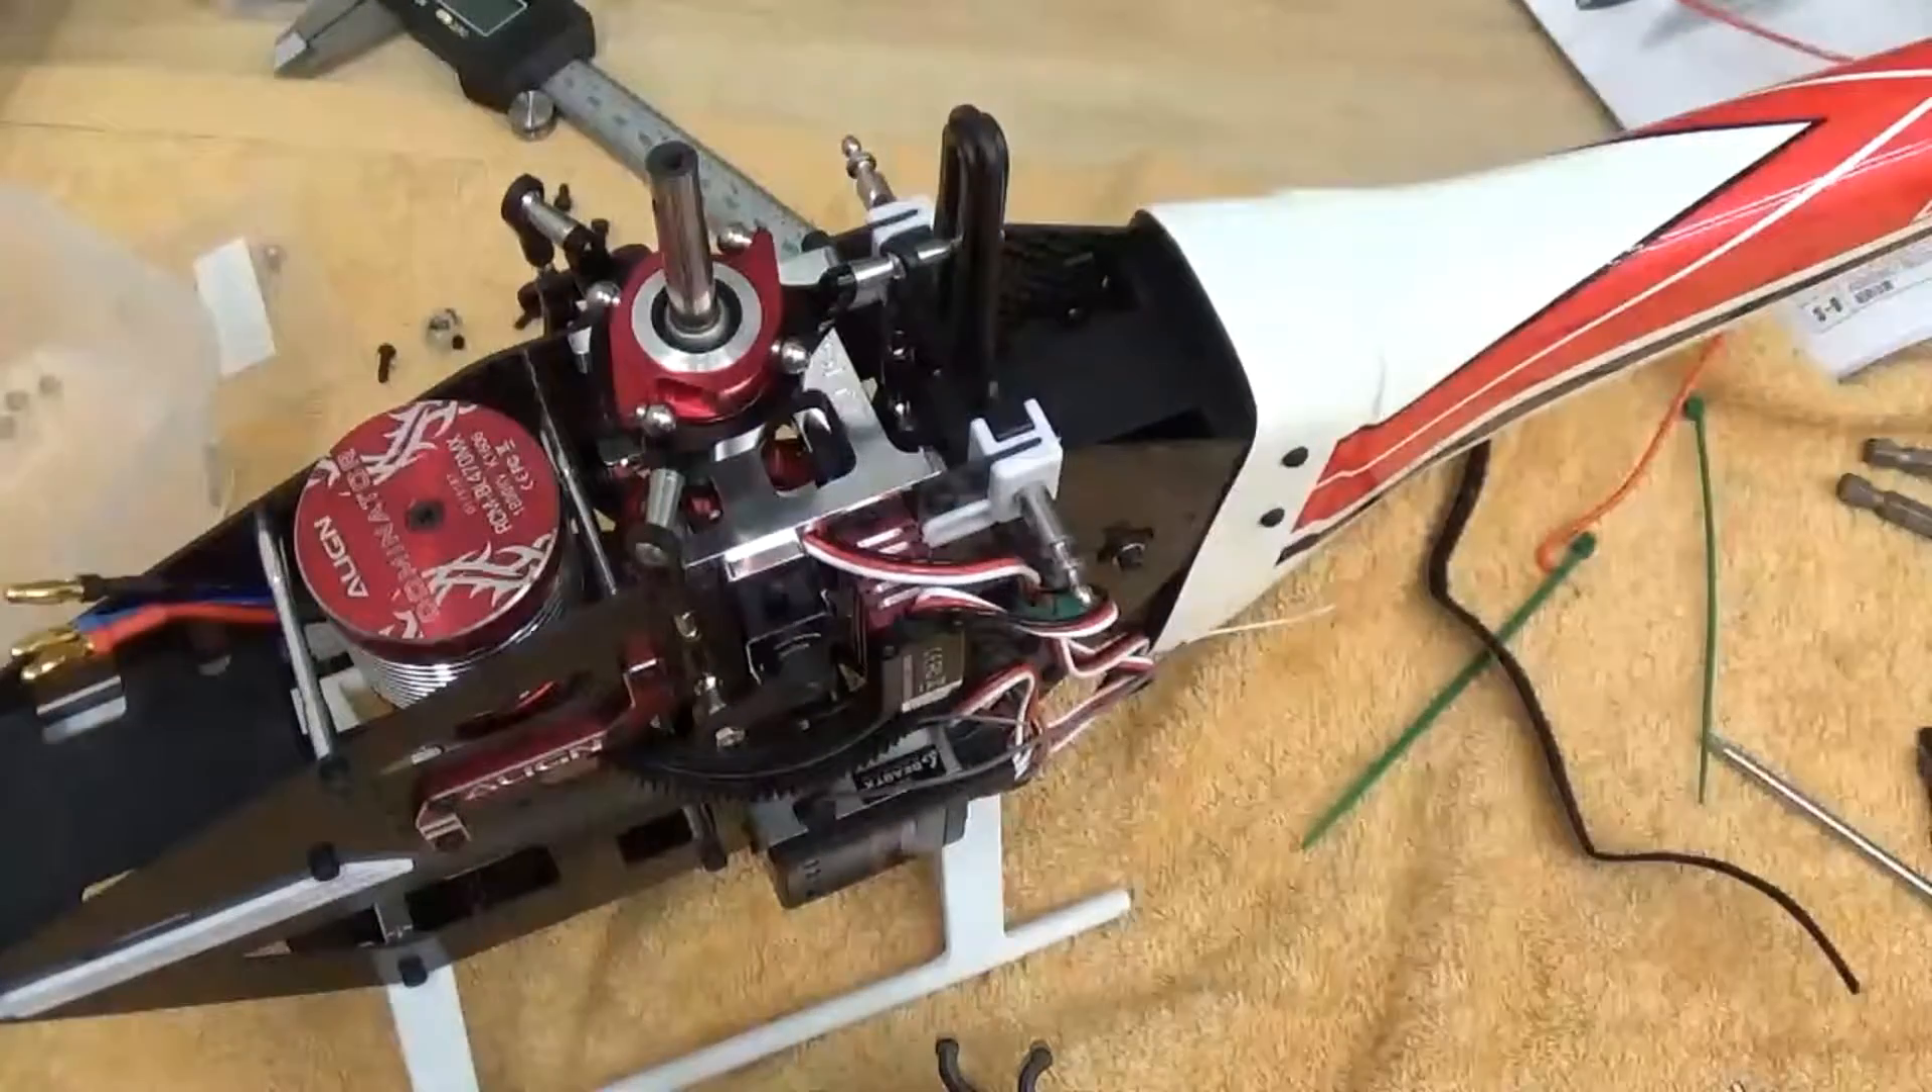Got the motor installed and we're going to come back put speed controller in at some point.